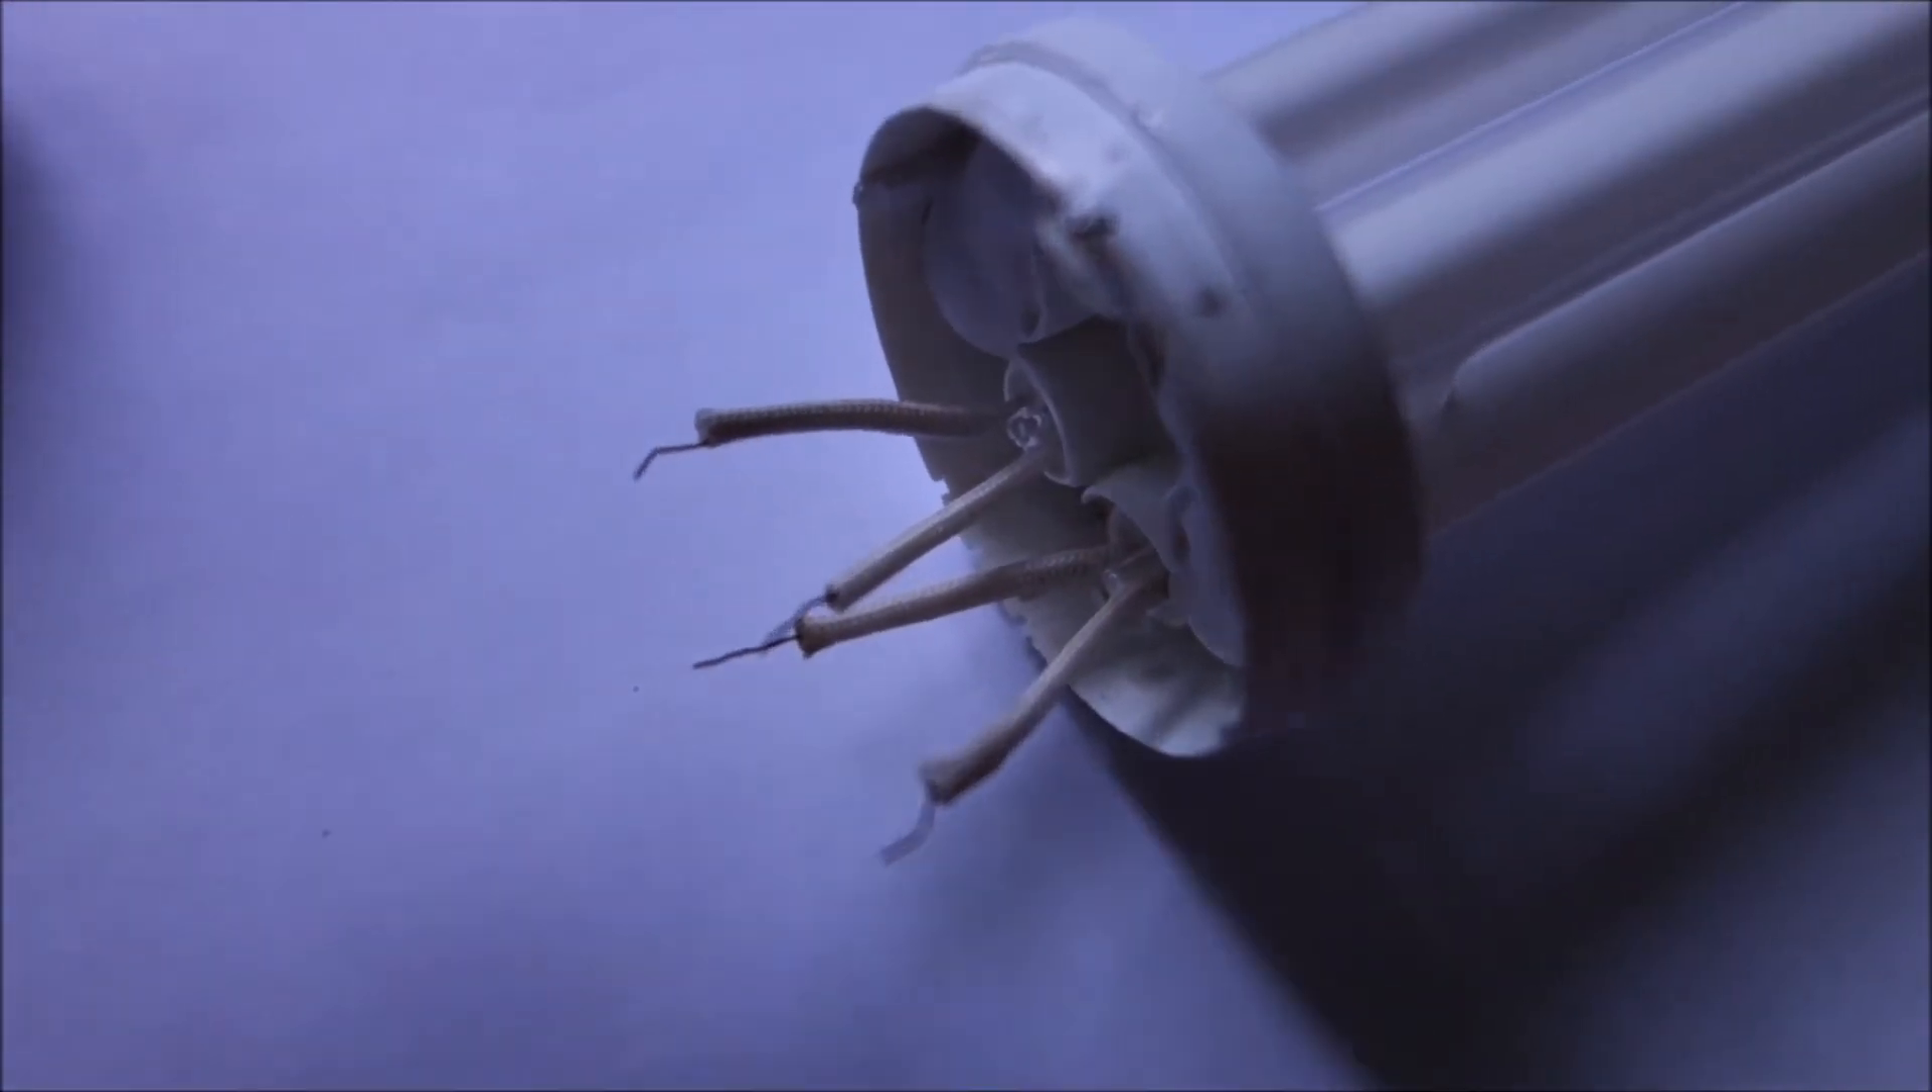I have also insulated the high voltage wires with temperature resistant insulator.